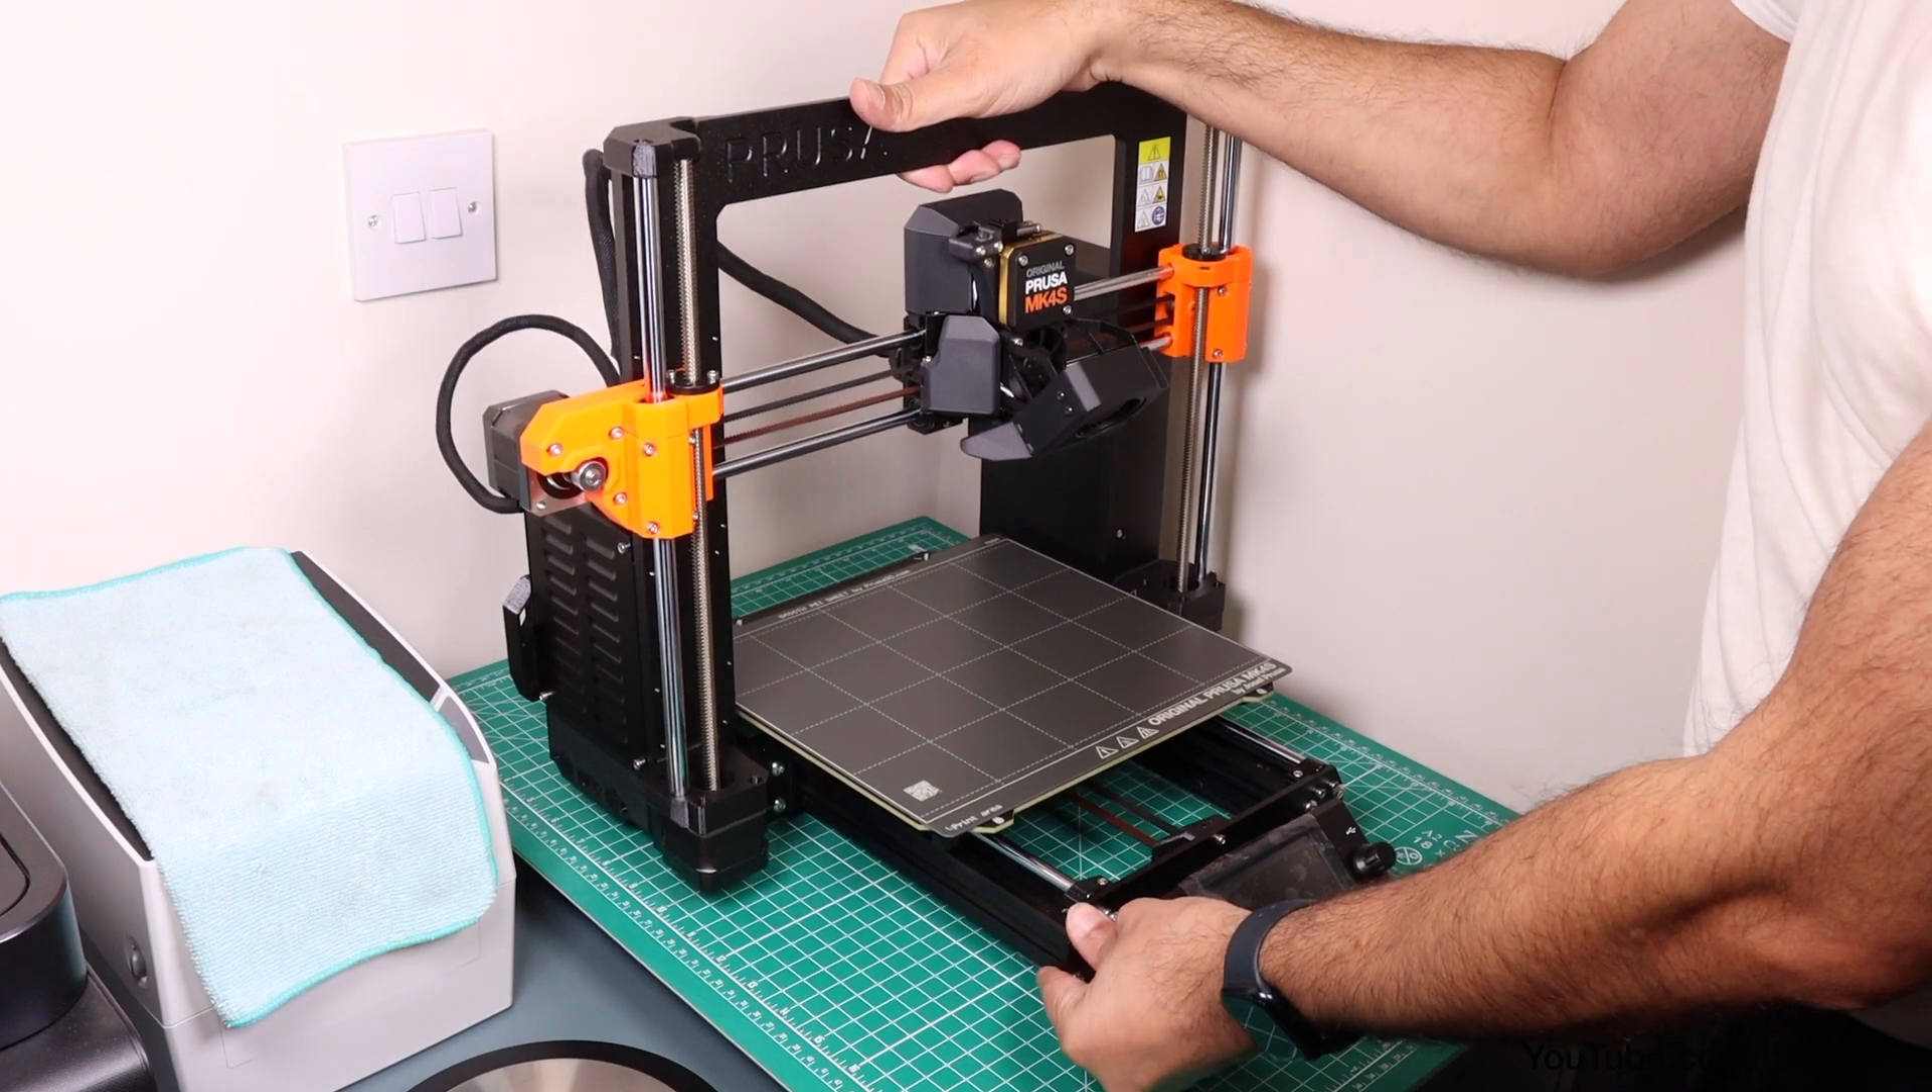With the steel sheet placed into position on top of the heat bed, the main printer is now fully built and complete.